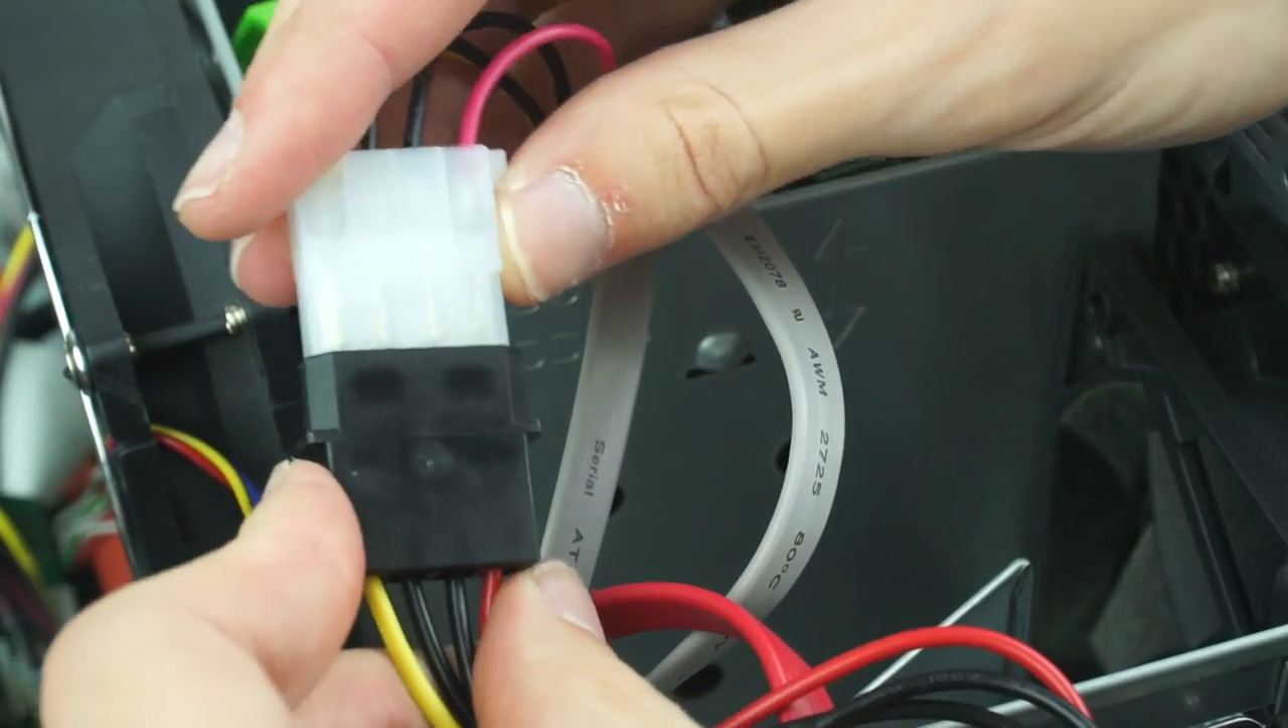So, that's now the Molex connector made up.